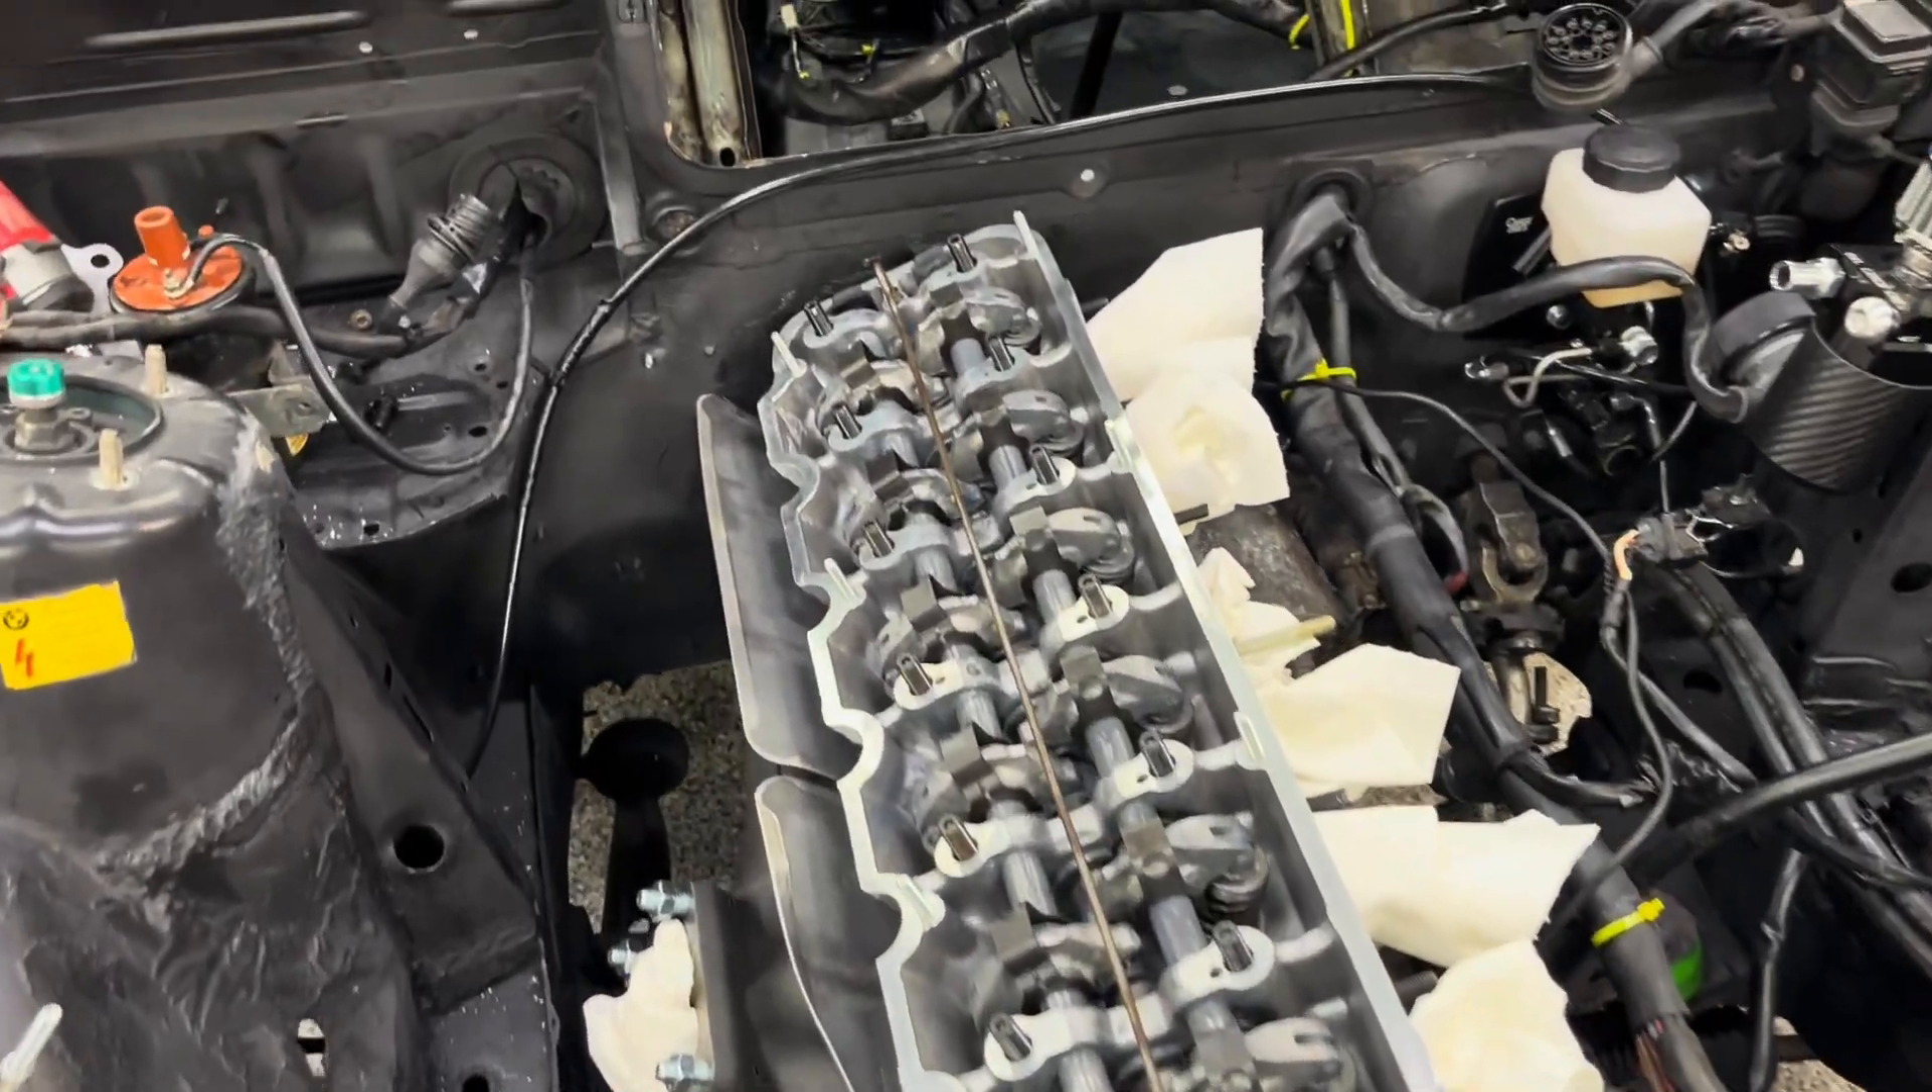So I have the head on now and the next thing you're going to want to do is using the fastener assembly lubricant supplied is to put some lubricant around all the threads at all these head studs.